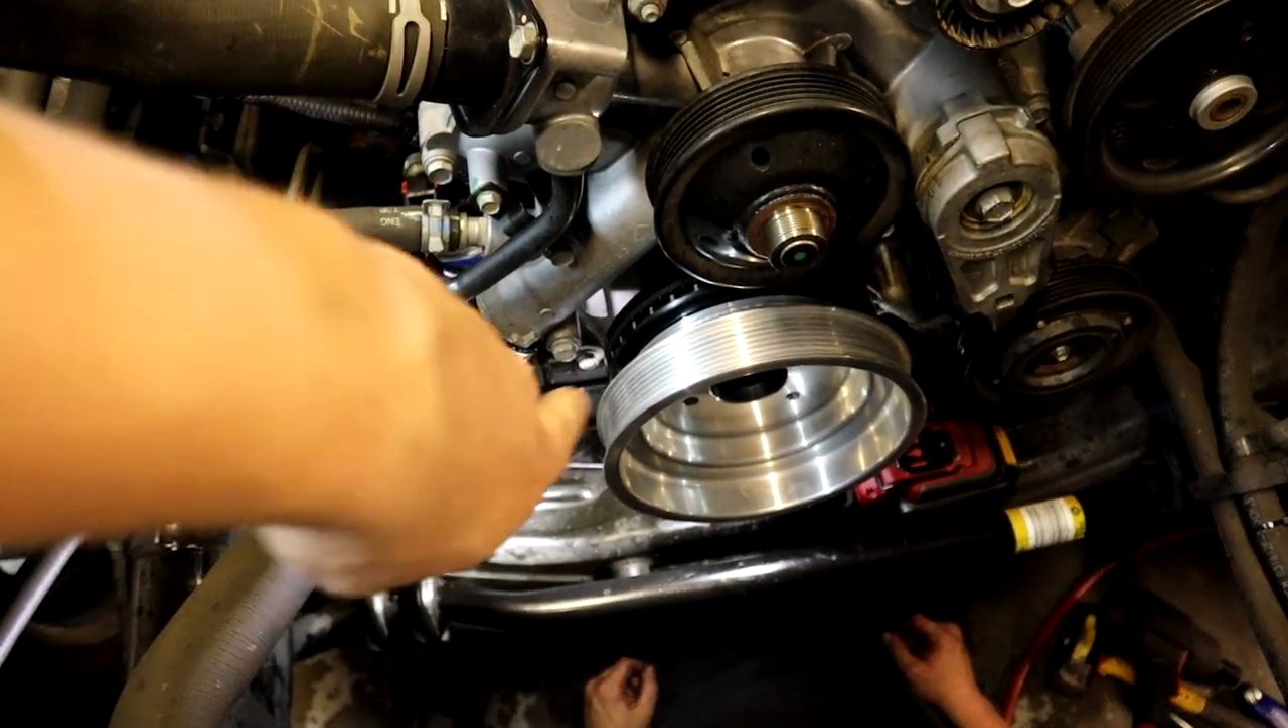We already have the pulley set up here on the front of the ati pulley so i'm going to get three bolts for it.